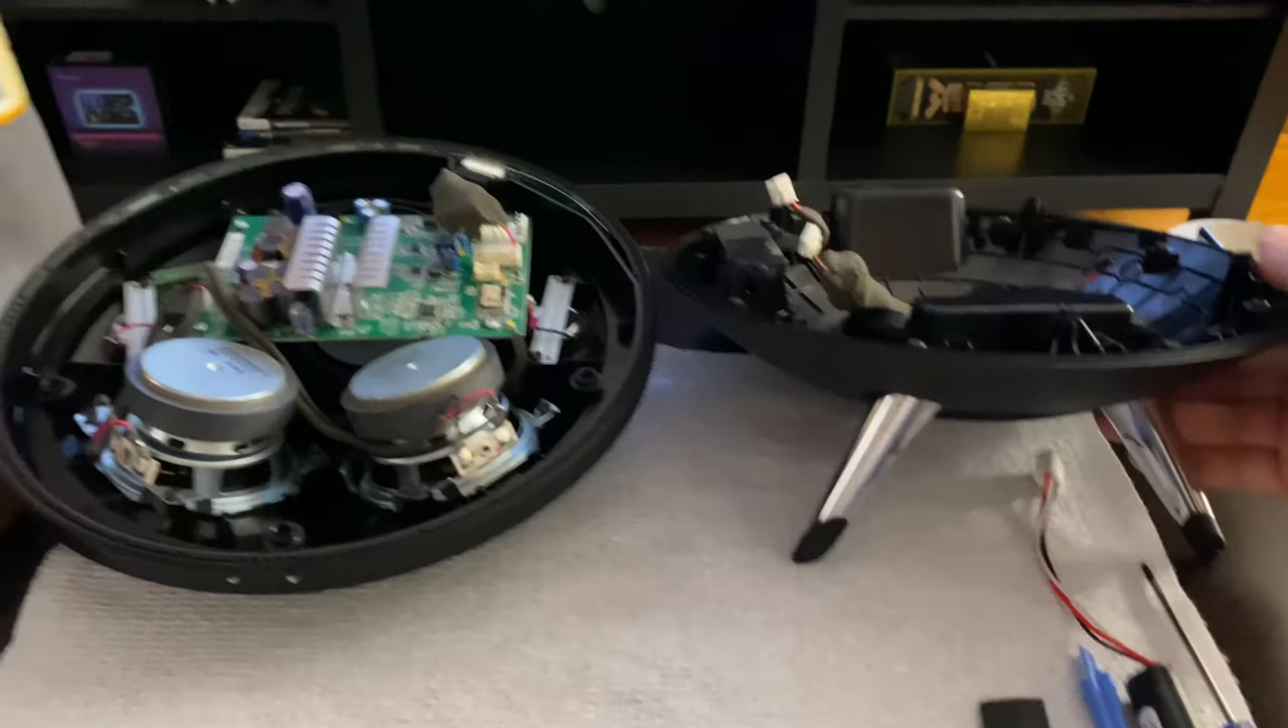Okay so I just got done screwing the five screws and now we have two of the pieces separated of the speaker.